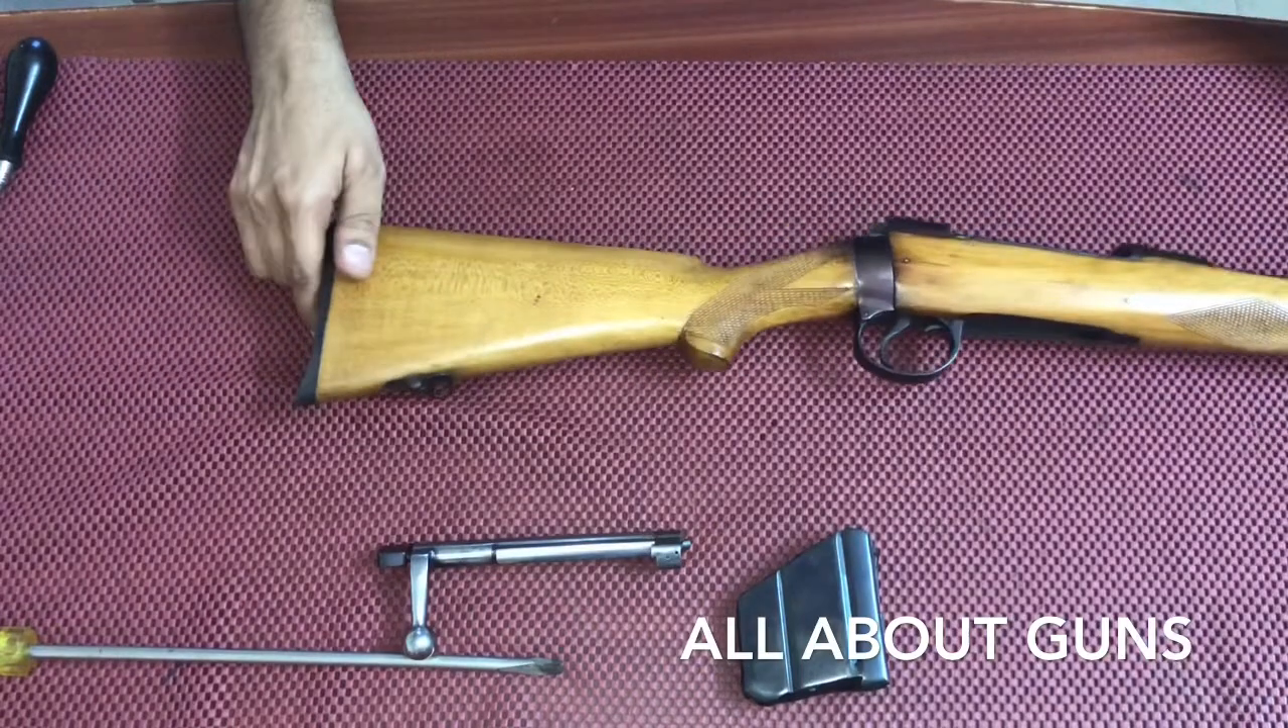So the bolt has been removed.